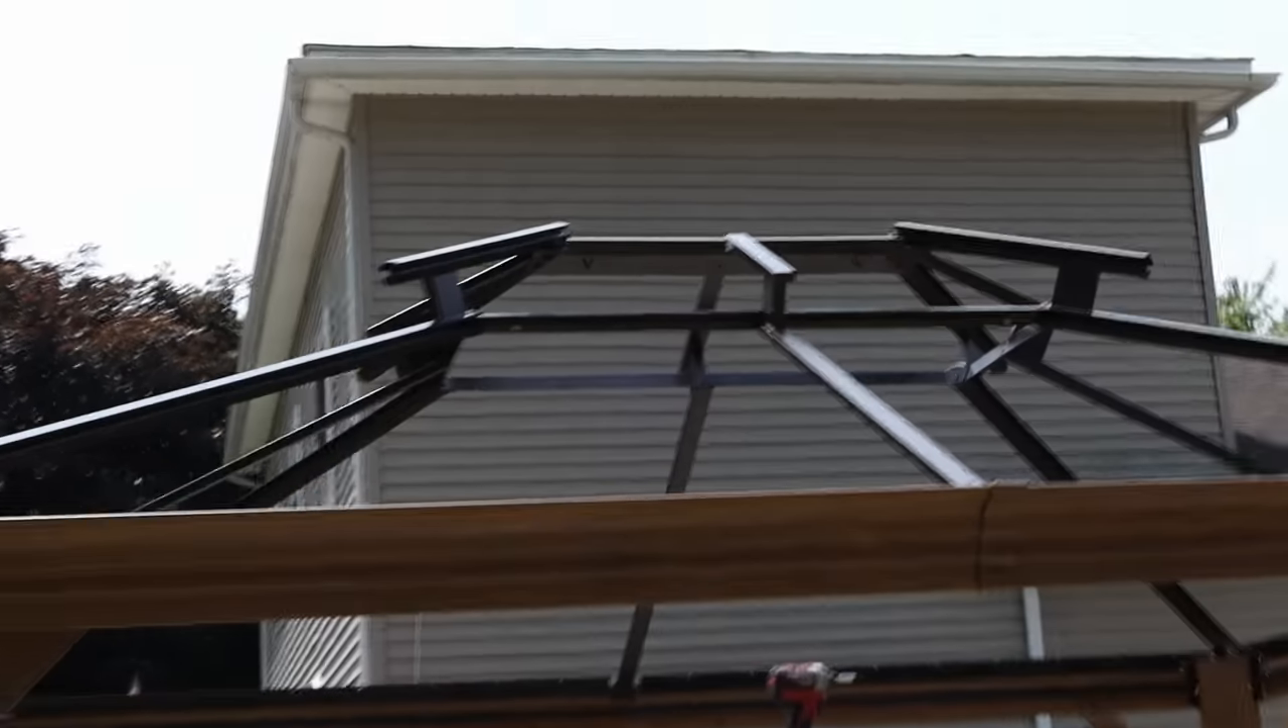Got most of the roof frame up.